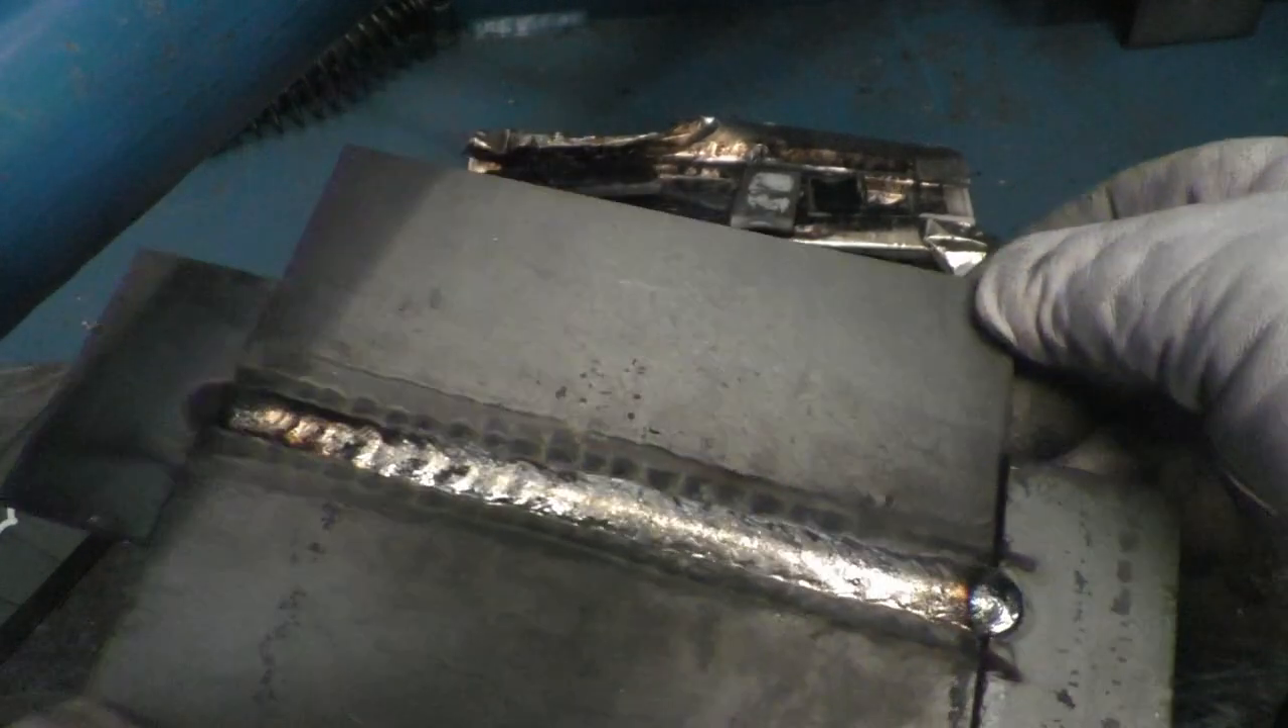So again, that is the finished weld on that vertical right there. That's the finished weld. Nice and gold color all the way down through. Just a perfect bead.